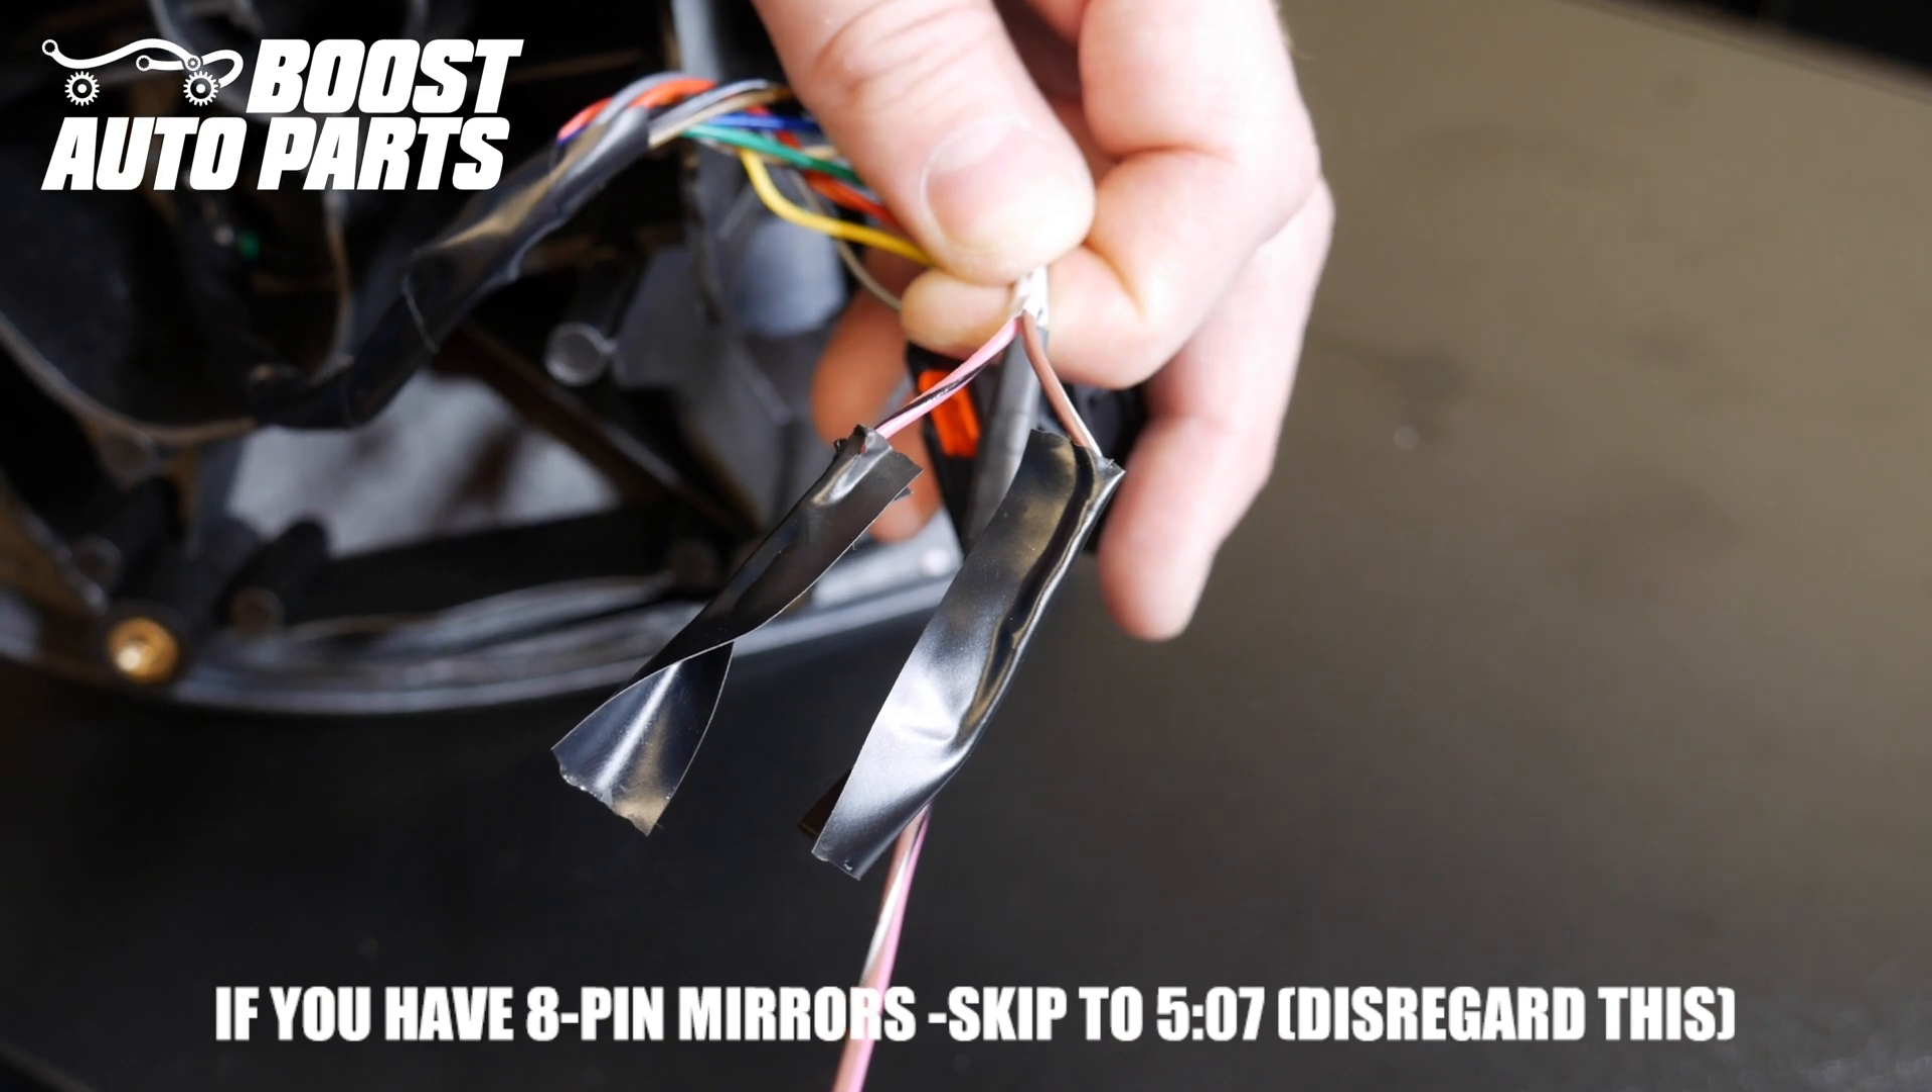So you can see here after cutting off the terminals we went ahead and put tape on each wire individually.